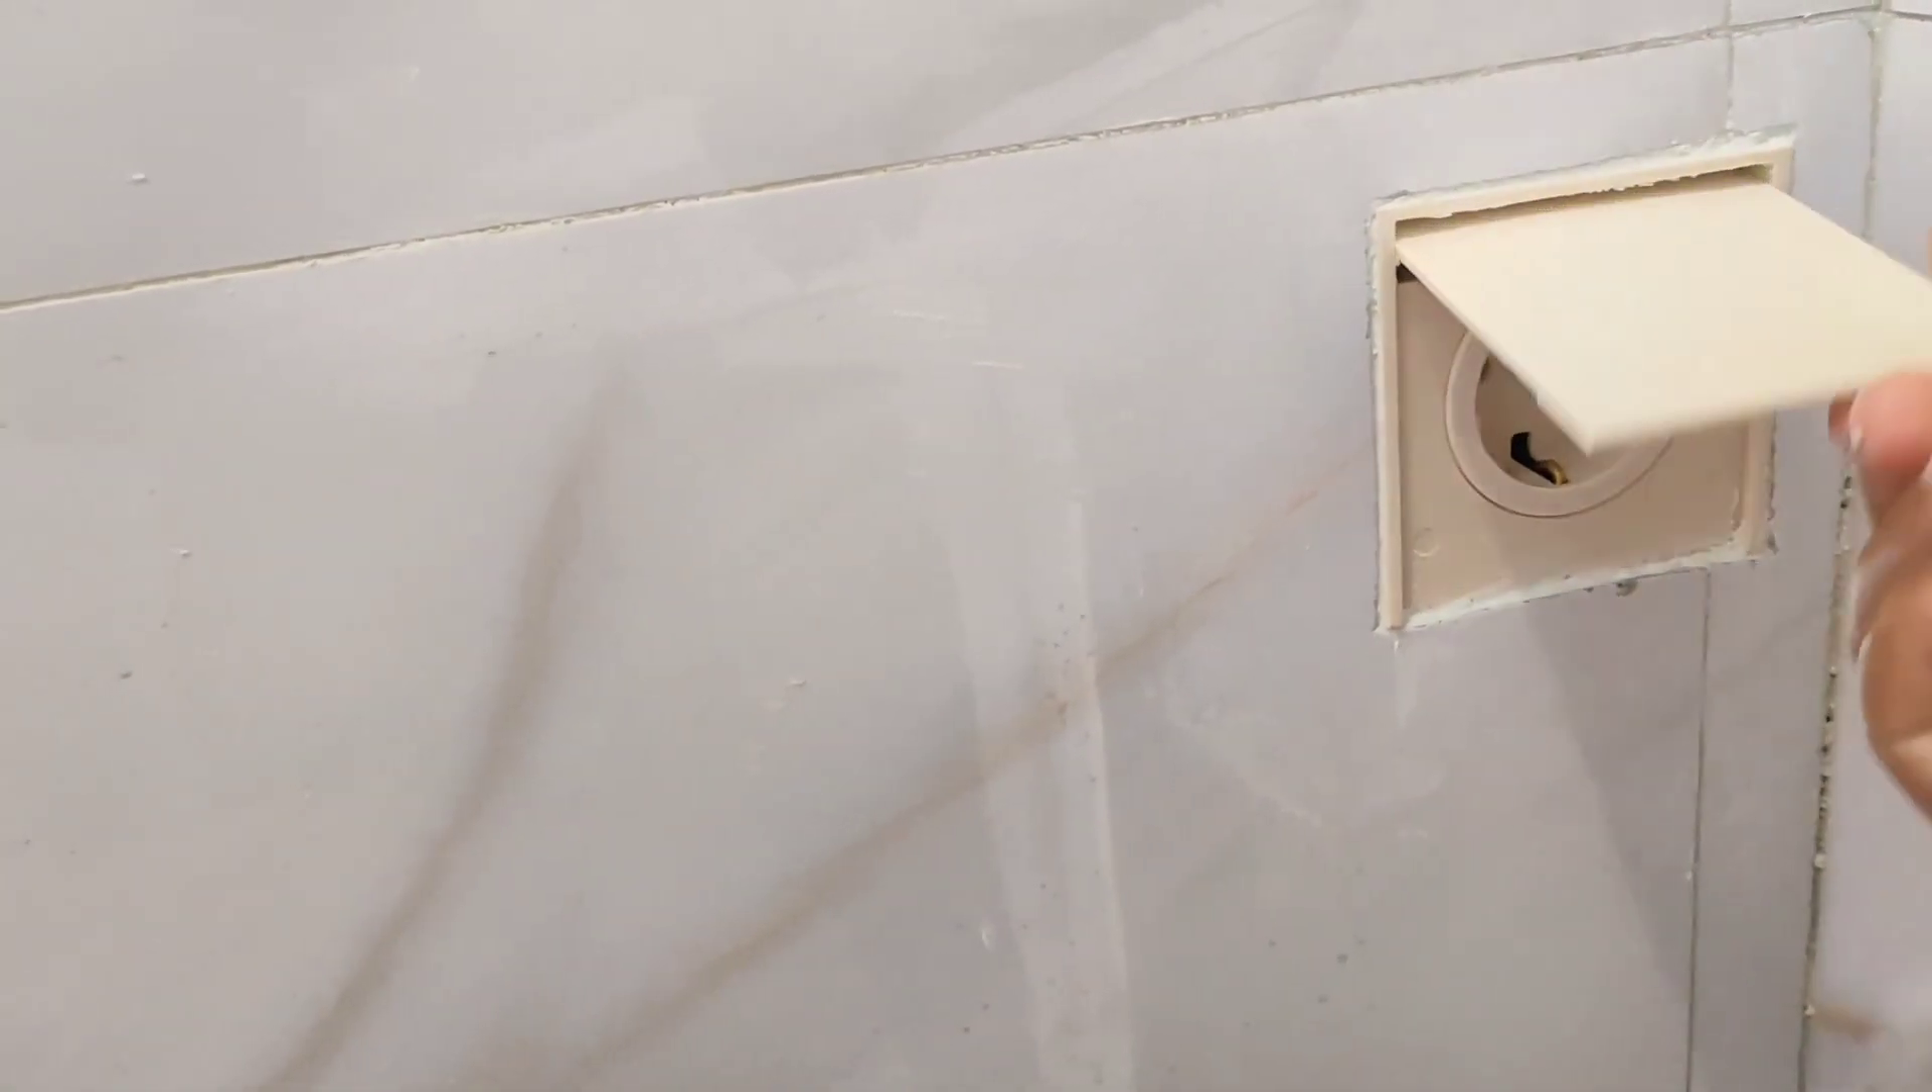Dan ini sudah selesai dipasang untuk colokannya.